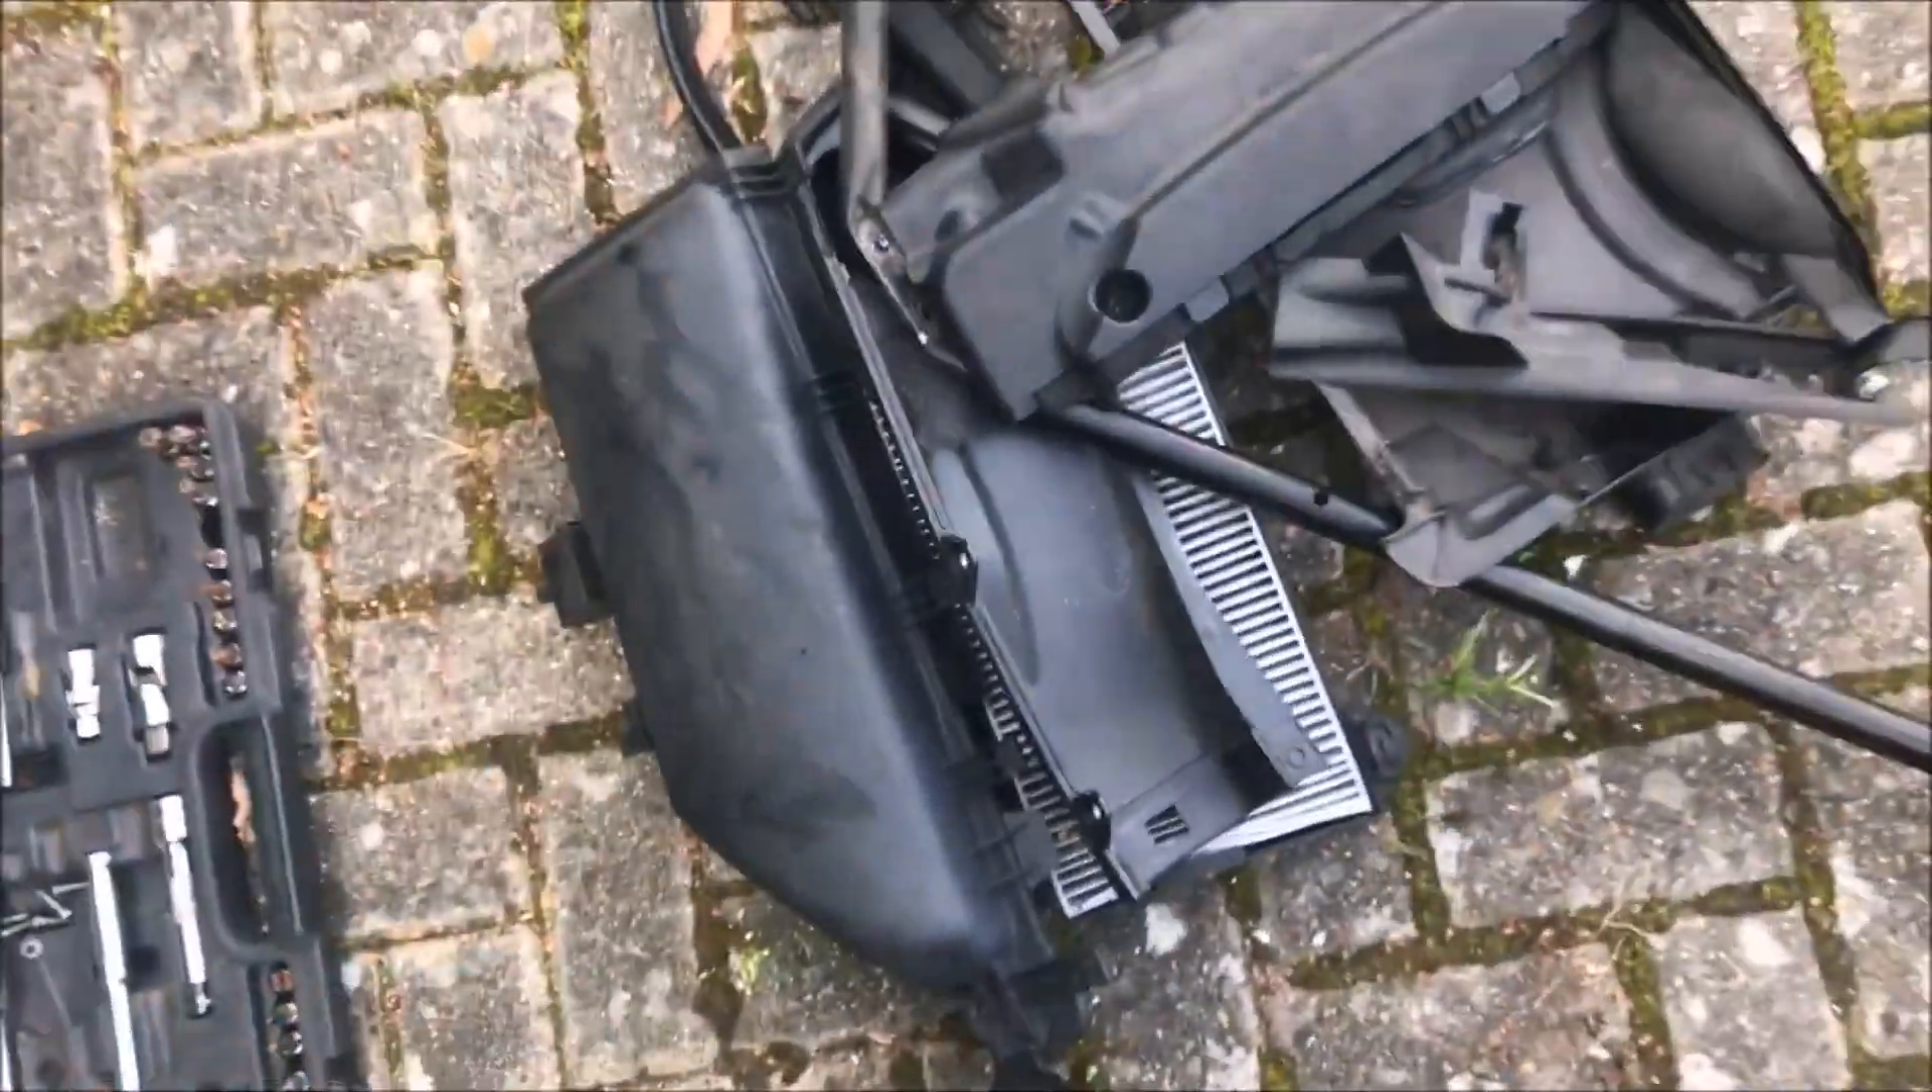Taken the scuttle panel covers off with the pollen filters those we changed.